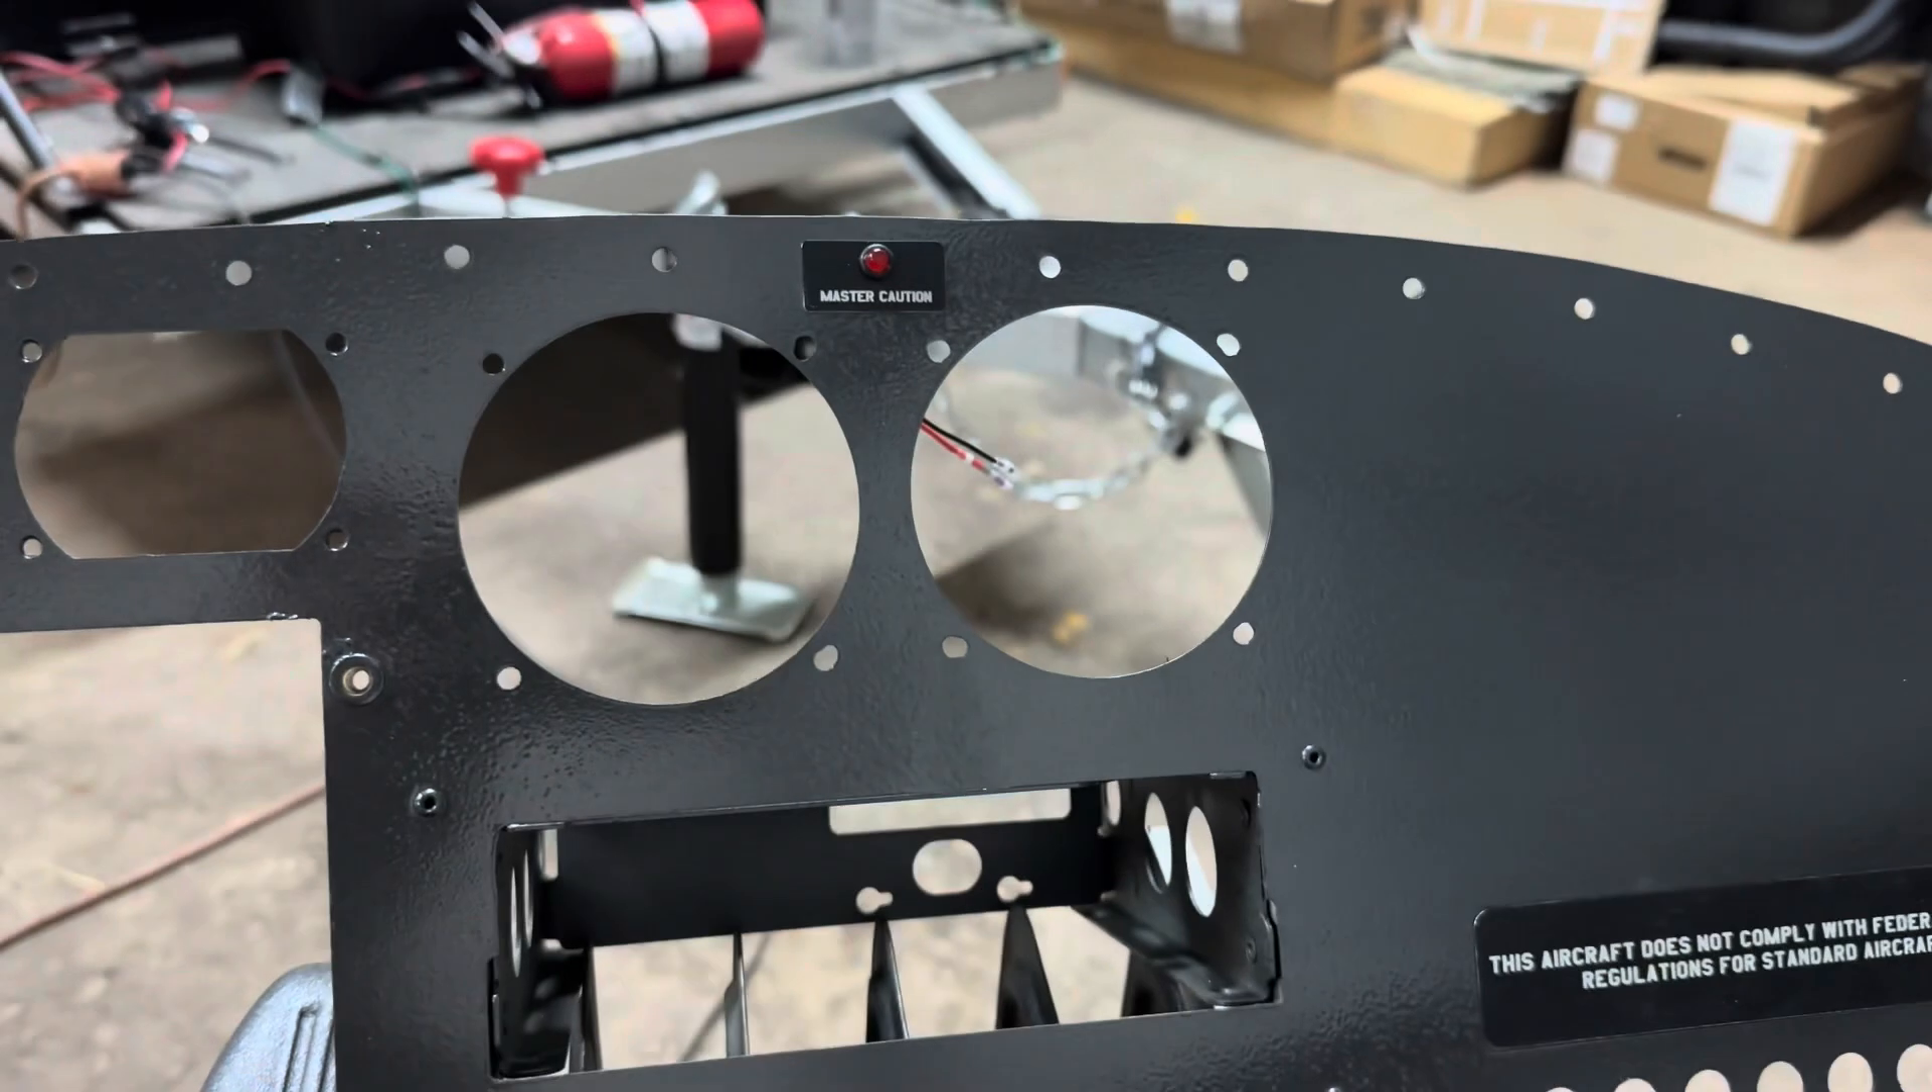I also have my warning light installed here.